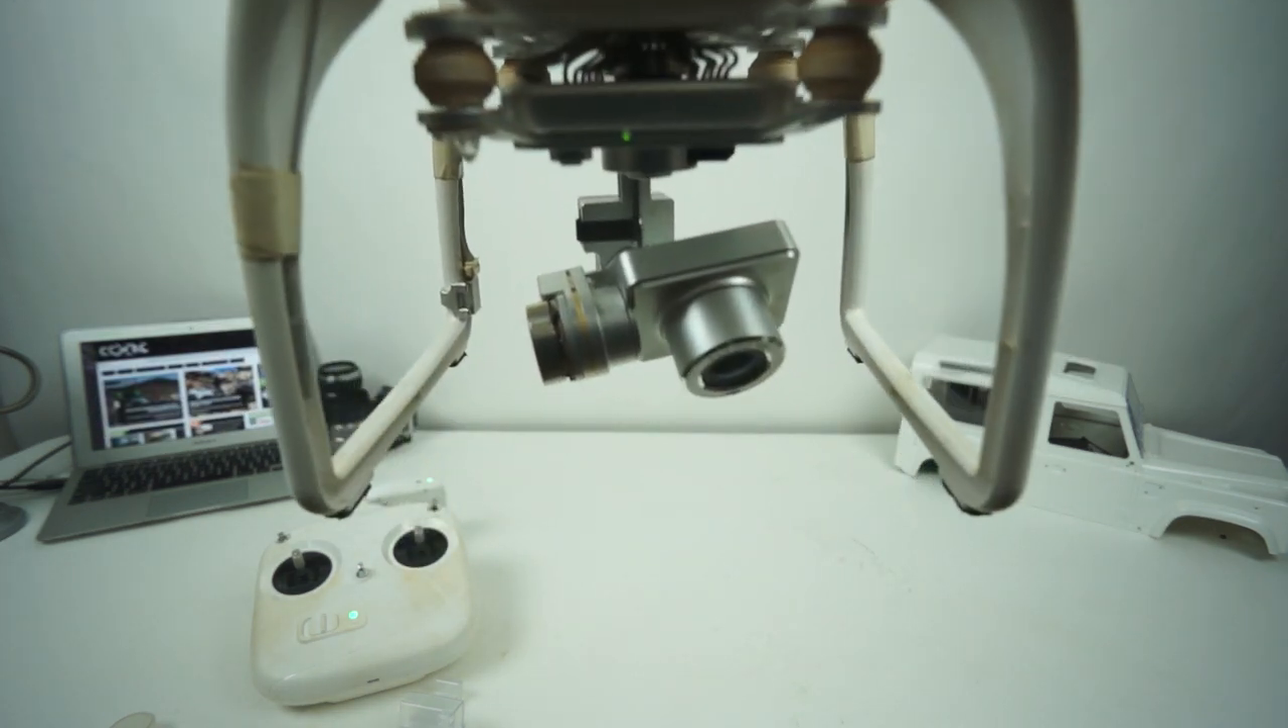The camera on my DJI Phantom Vision 2 will not mount straight it's crooked.